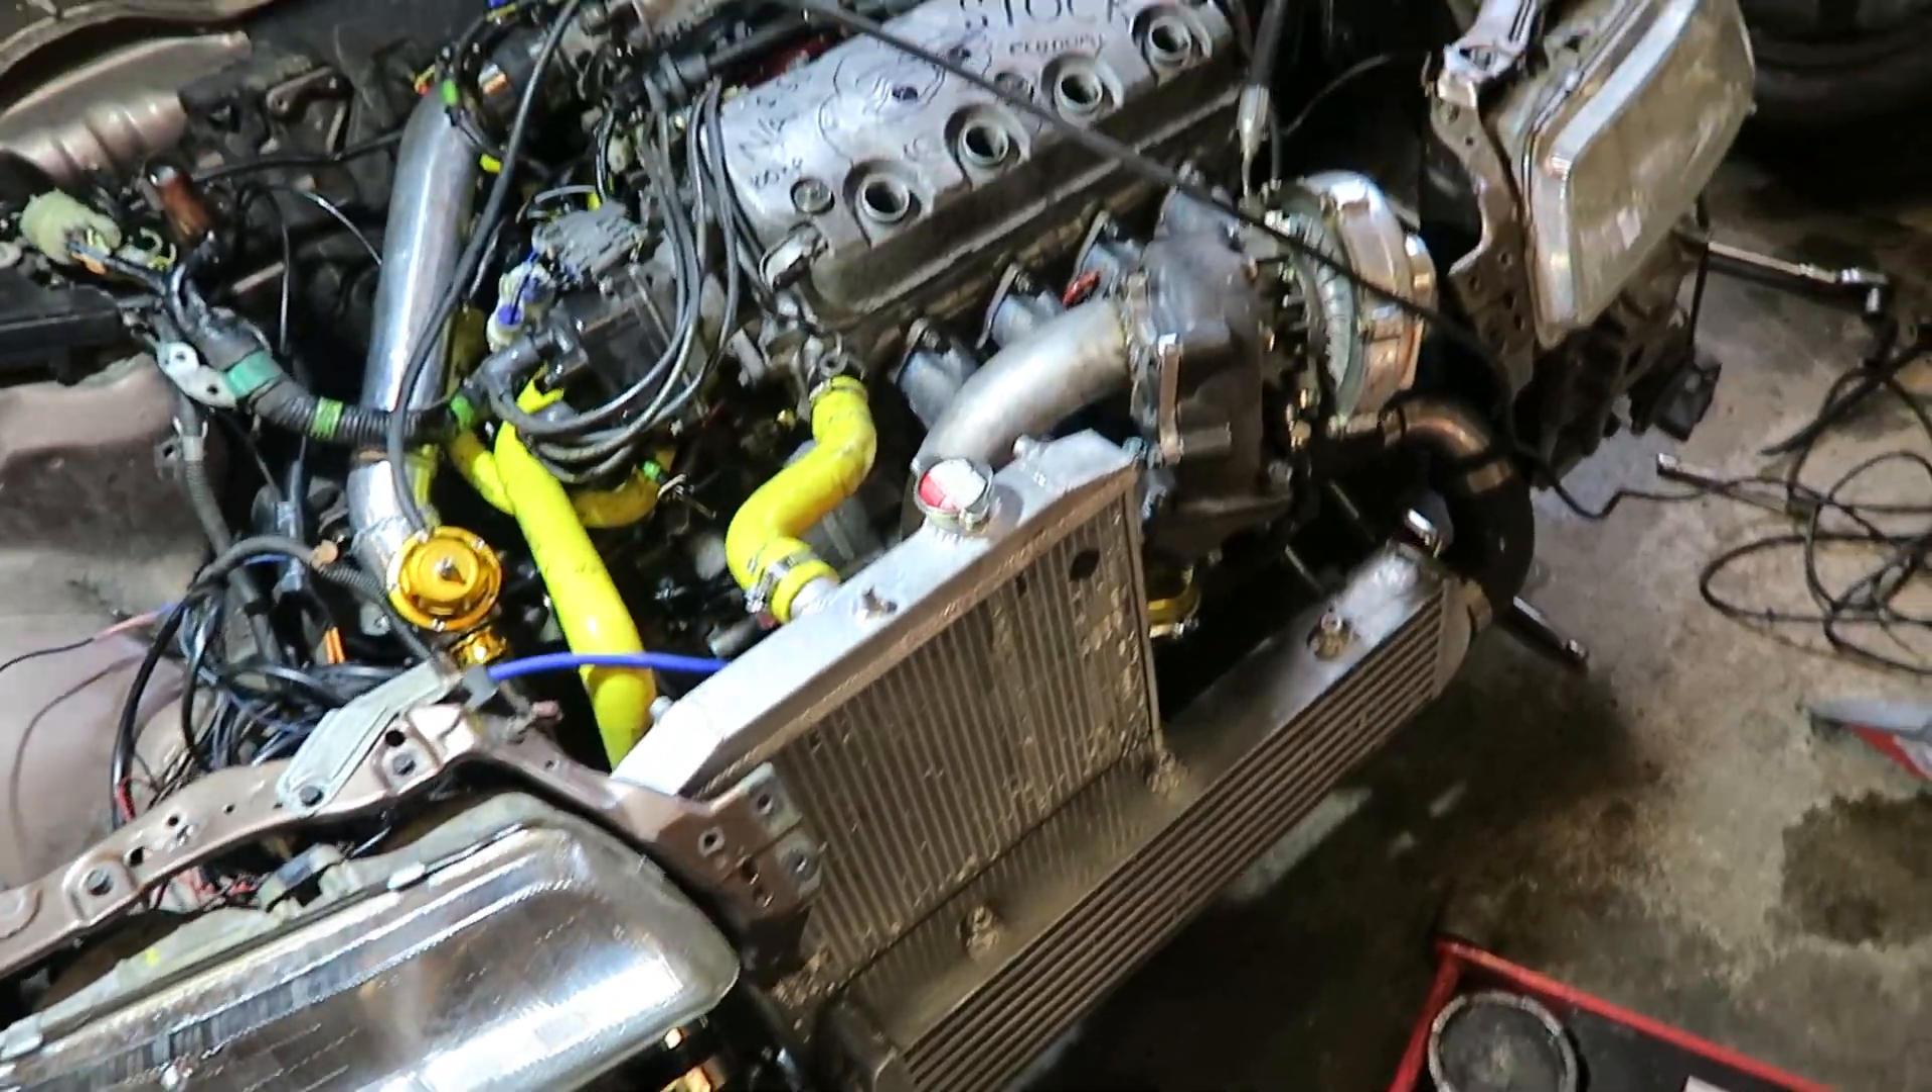The spark plug wires aren't in there.